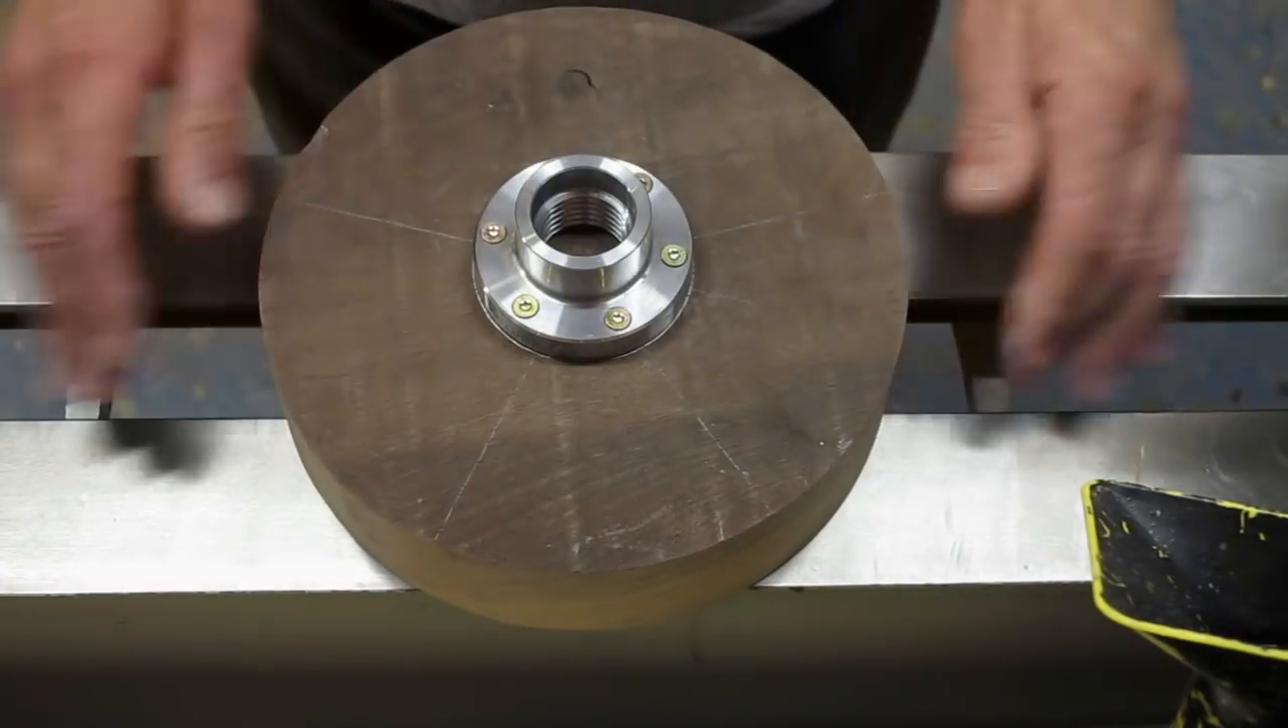So I've now screwed the face plate on.